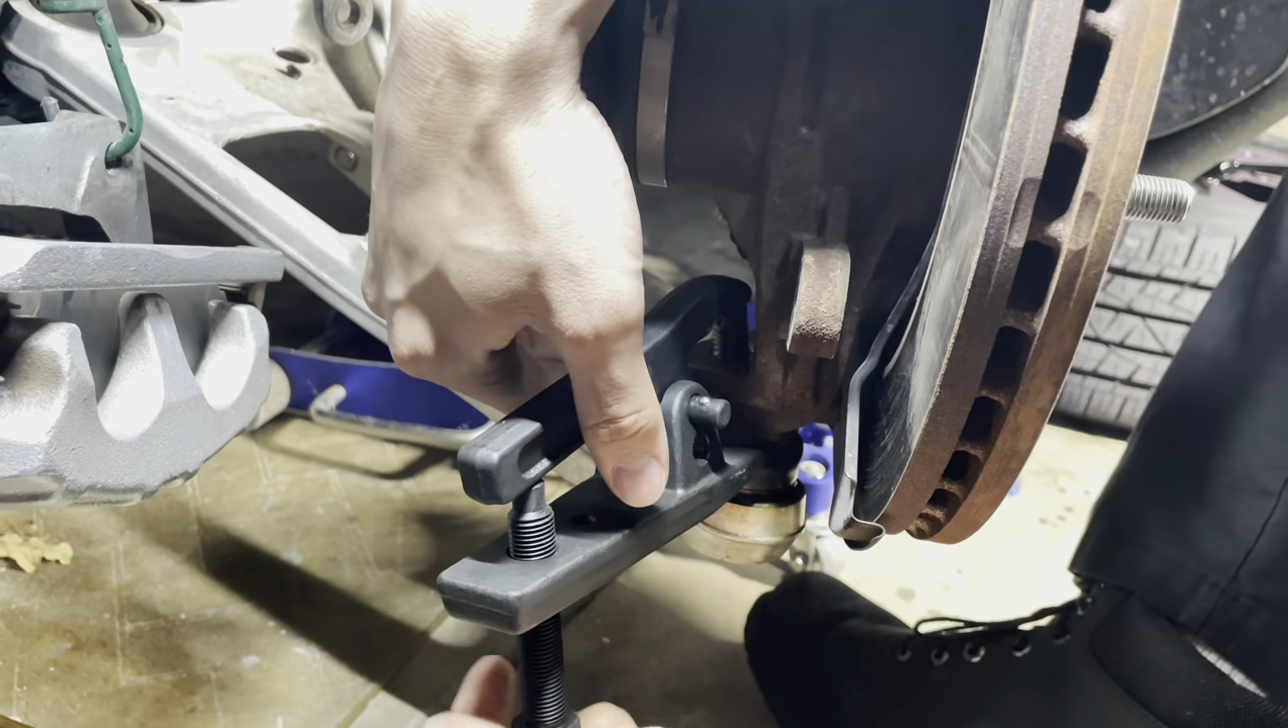Alright, so that's what the tool looks like installed.